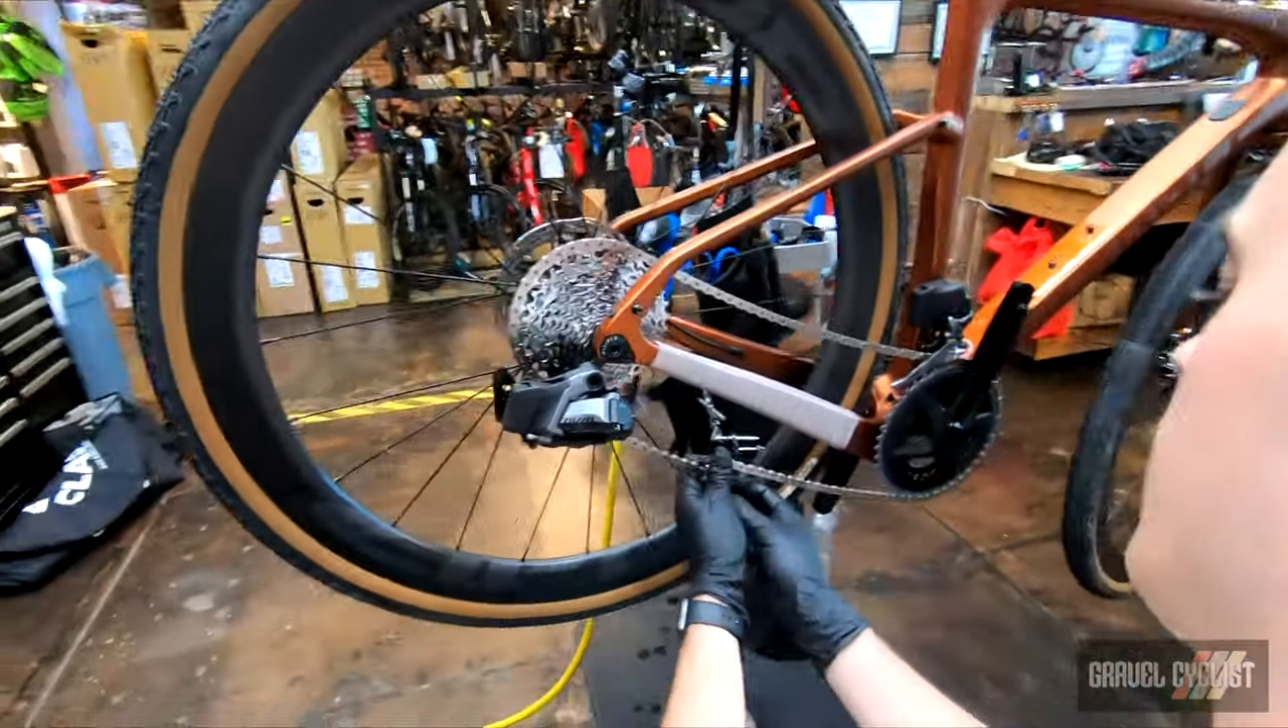We've got our wheels on.